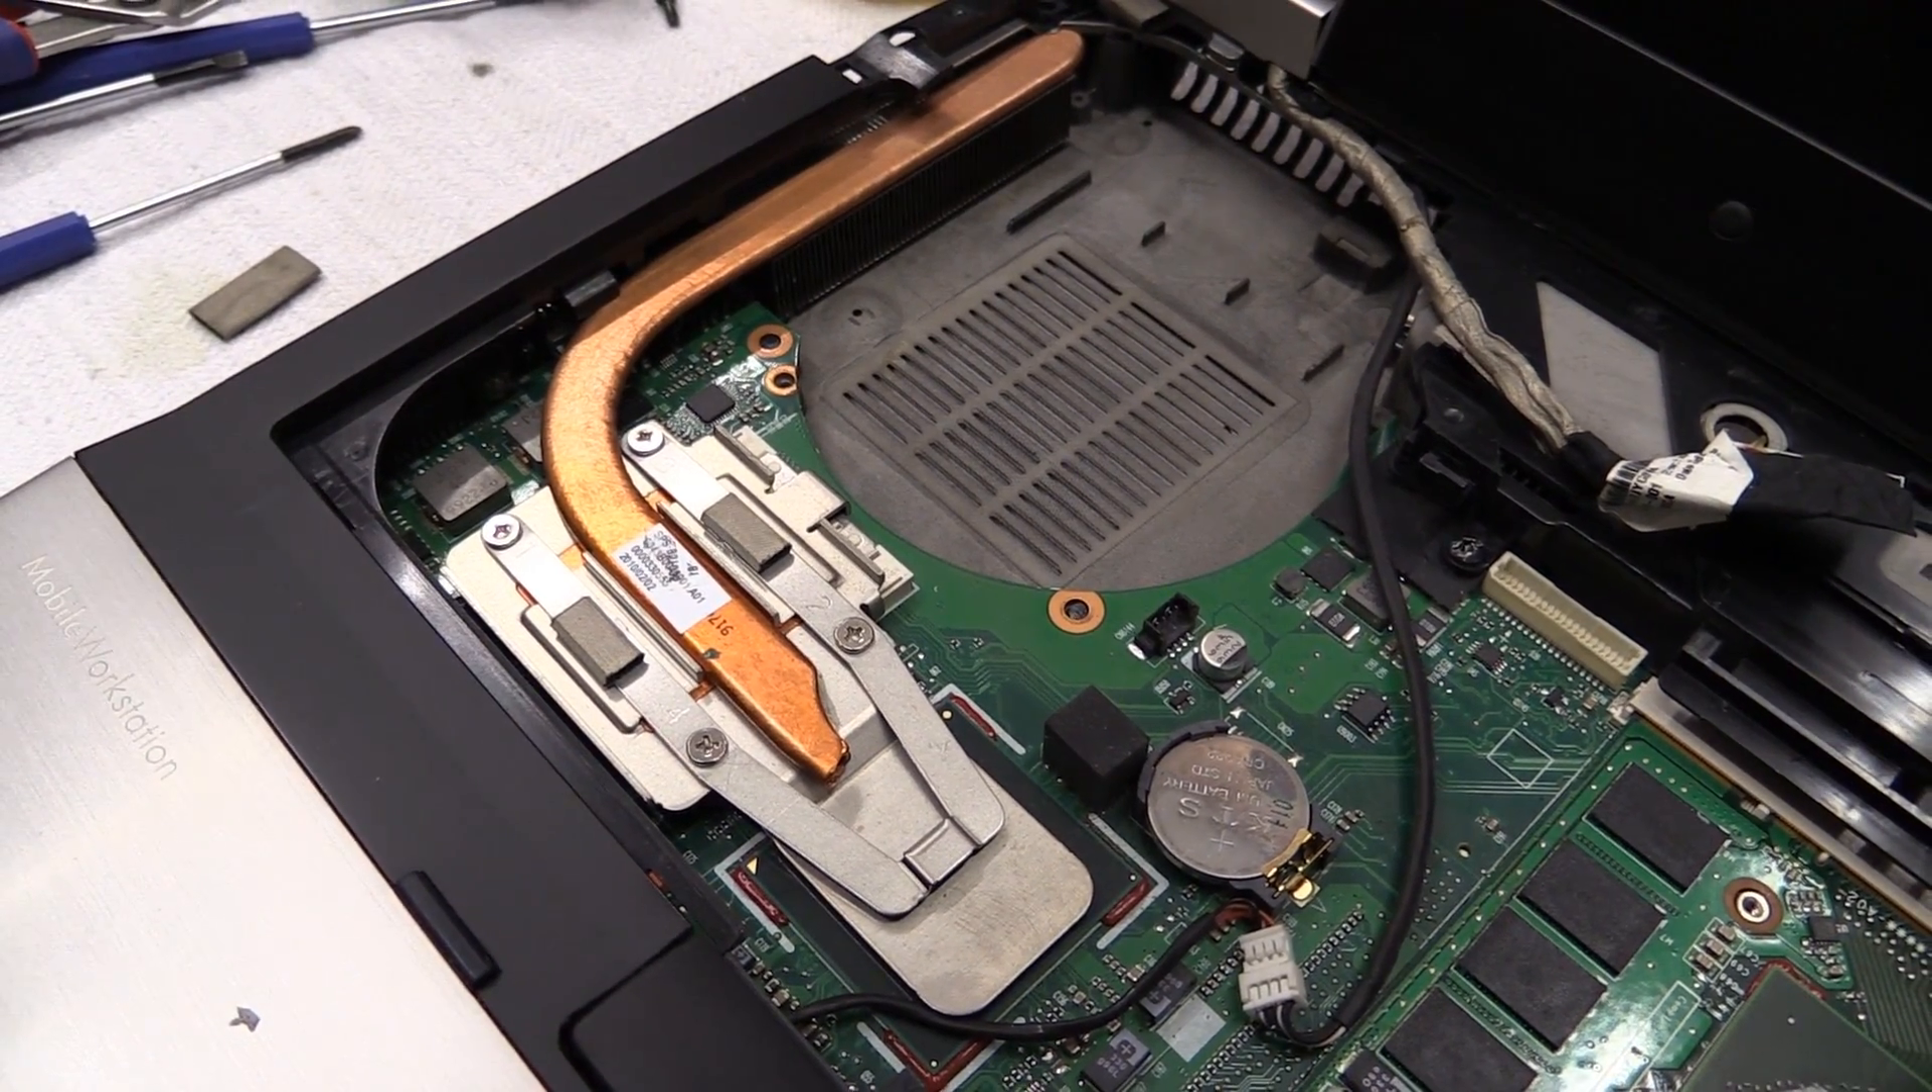And there we have the processor heat sink back in its place and well you can see that really isn't much.